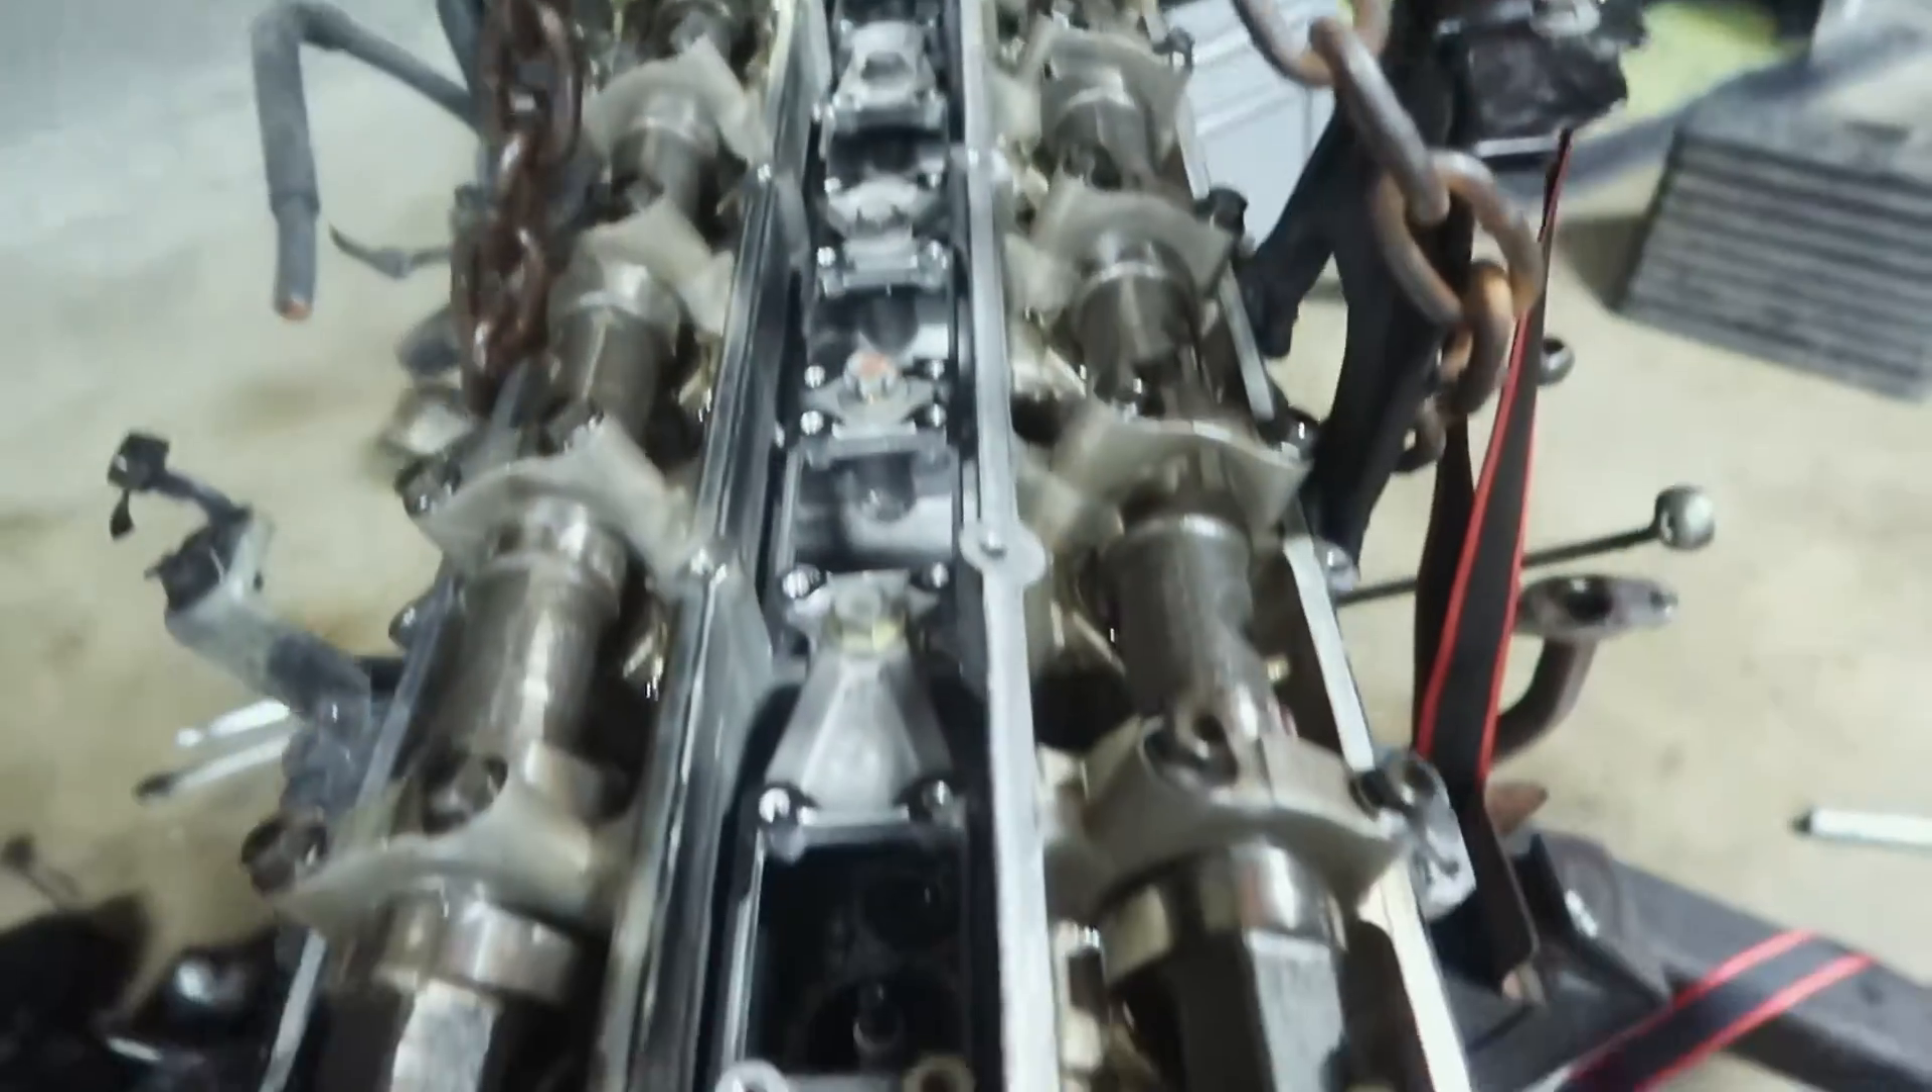All right, guys, so now we've got the valve covers off. Everything looks good.